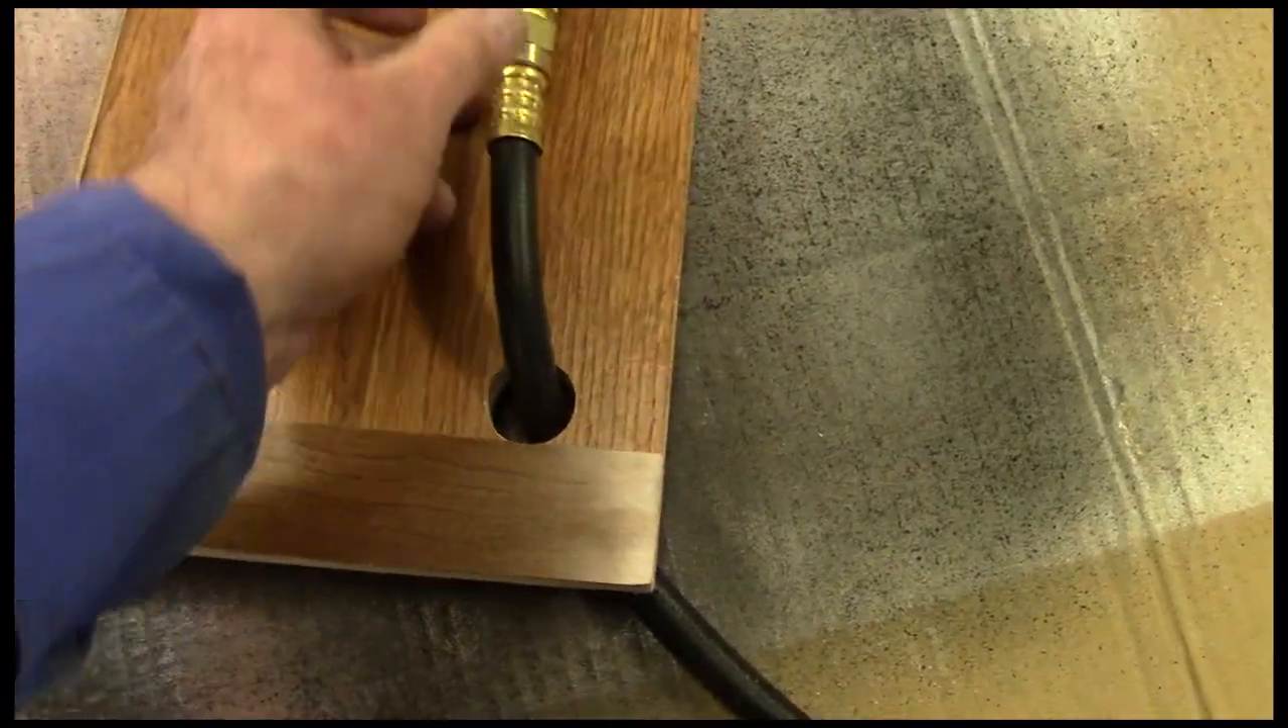We've got the the laminate installed and now reinstalled the the hose.